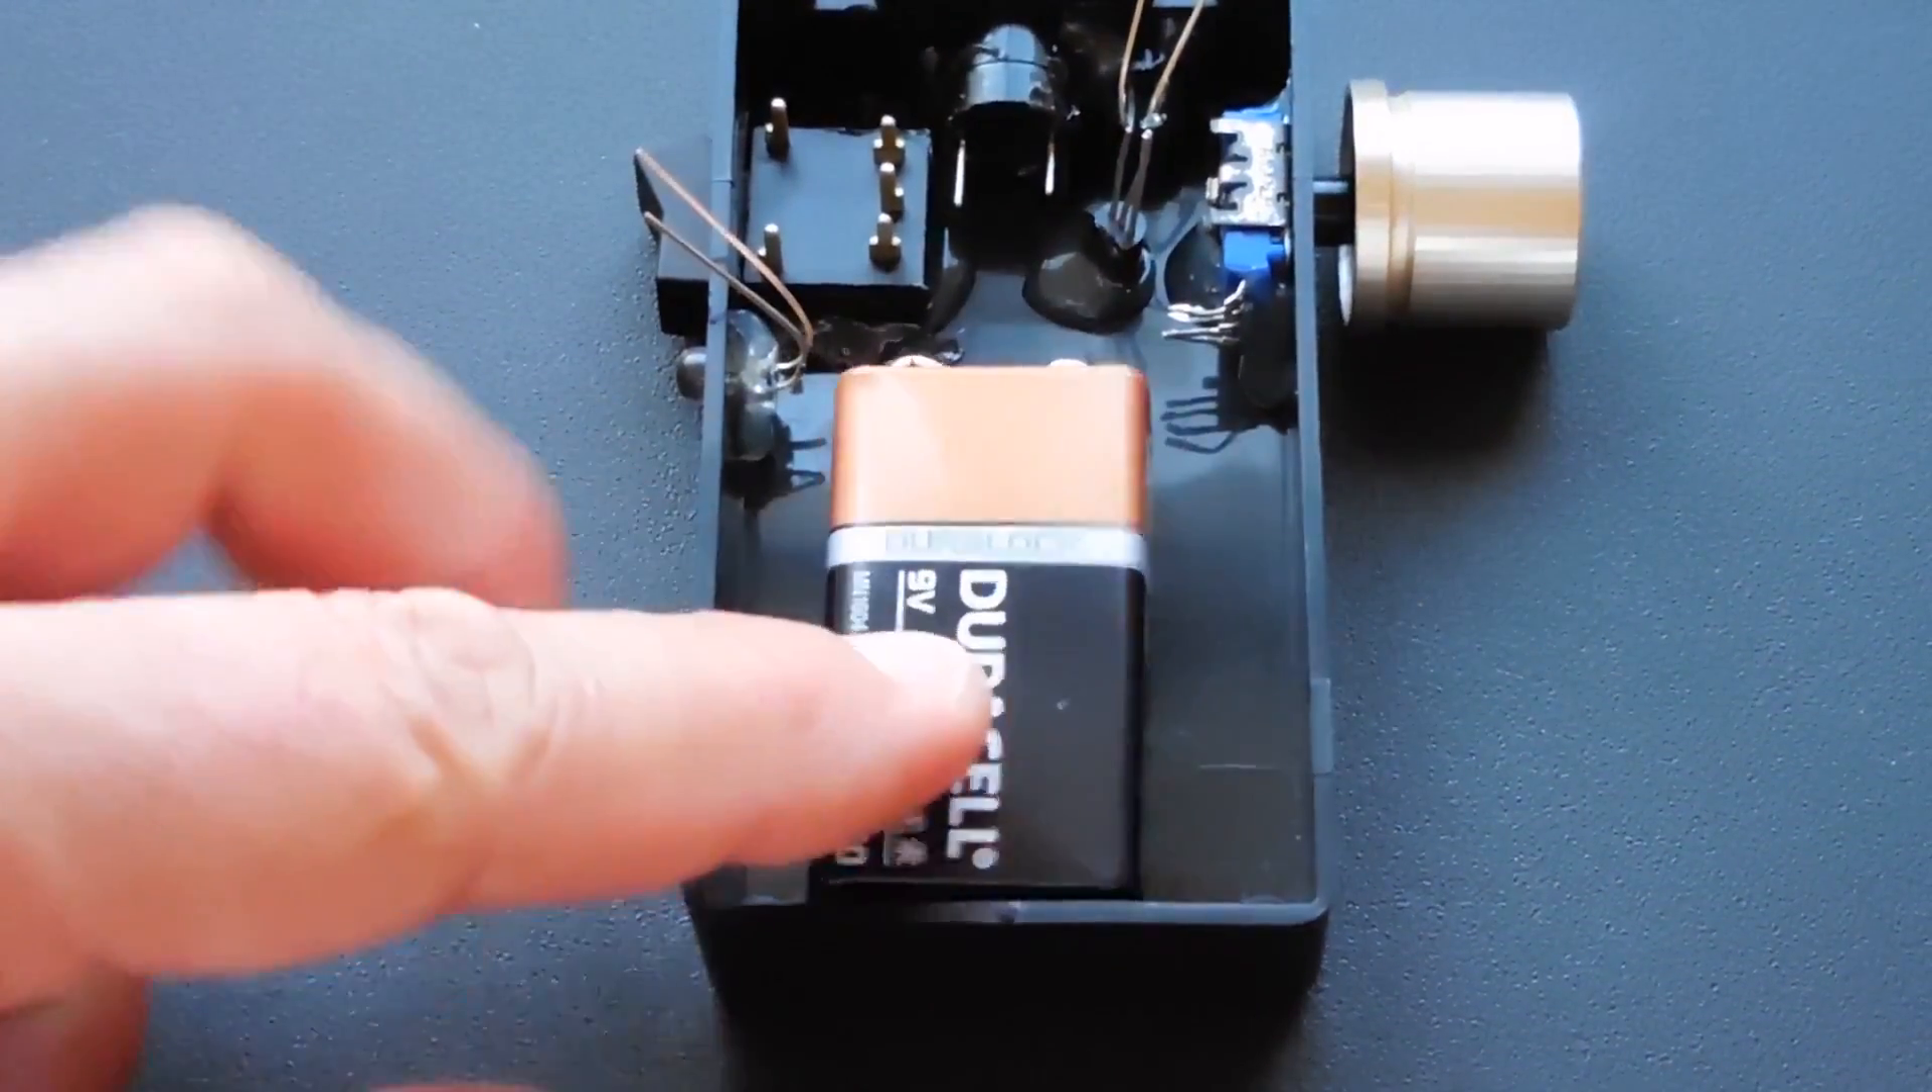Over here you can see the potentiometer in position with the knob installed.